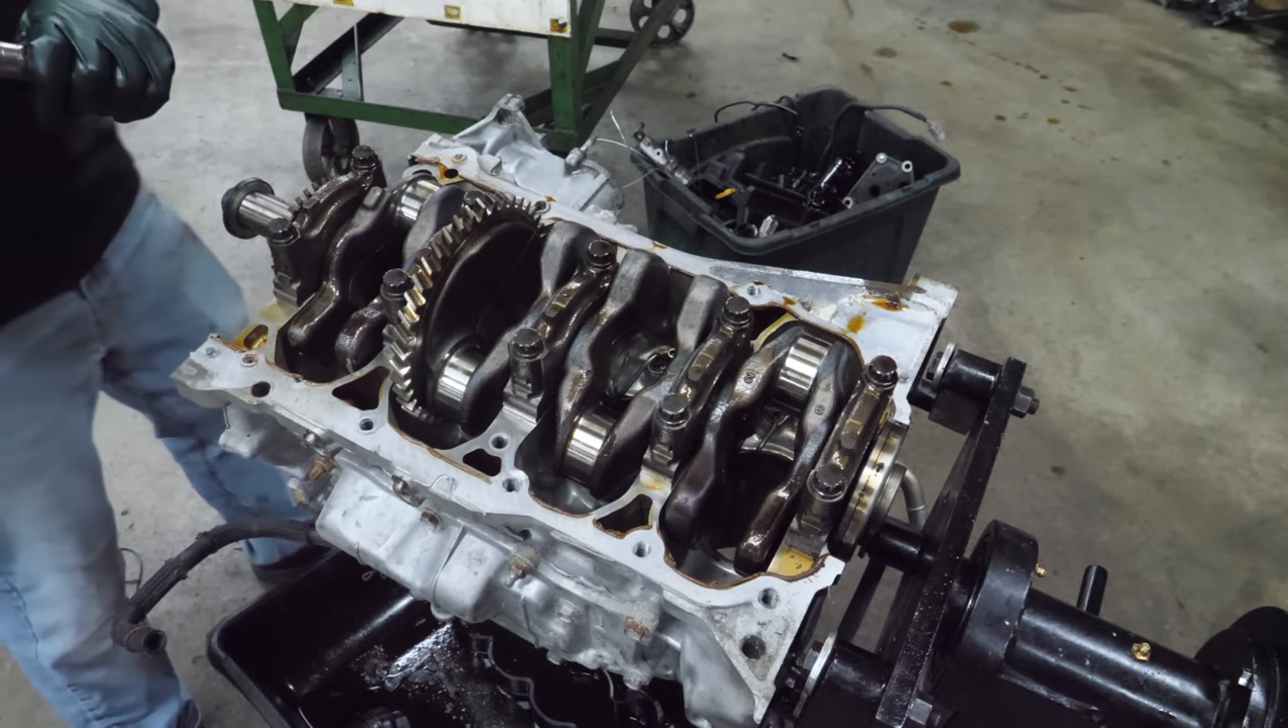All that's left is to pull the main caps and remove the crank.